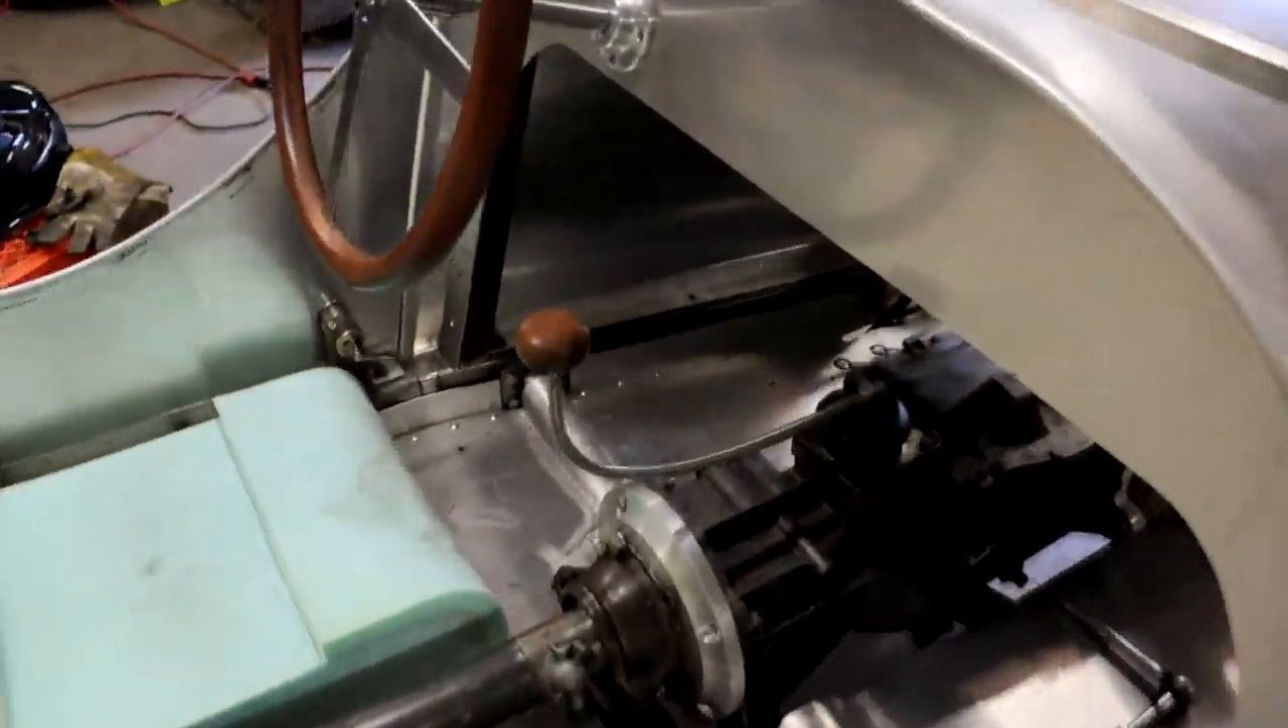Alright, so I got the shifter arm in there all assembled now, and I think it turned out pretty good.